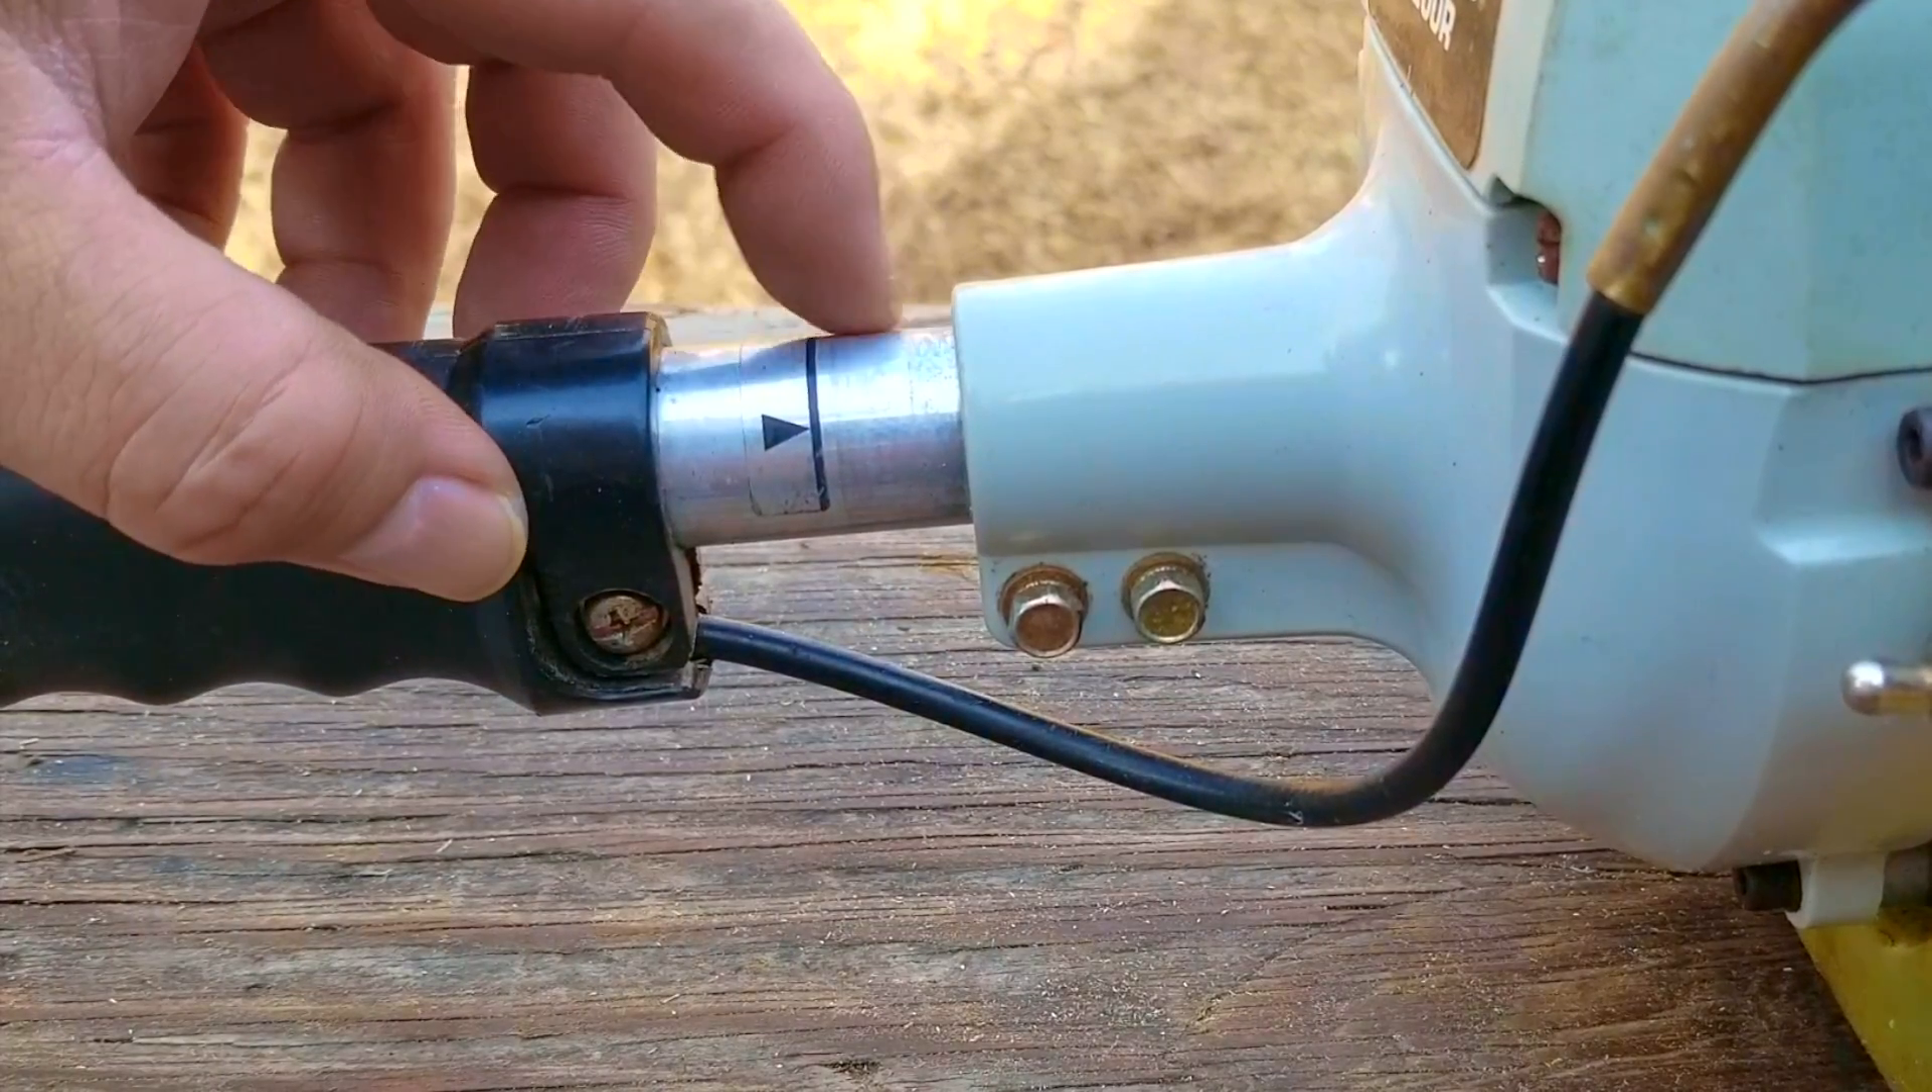That's when I notice the mark on the shaft is too far away from the cover so I'm going to move it closer to the engine and see if that fixes our problem.